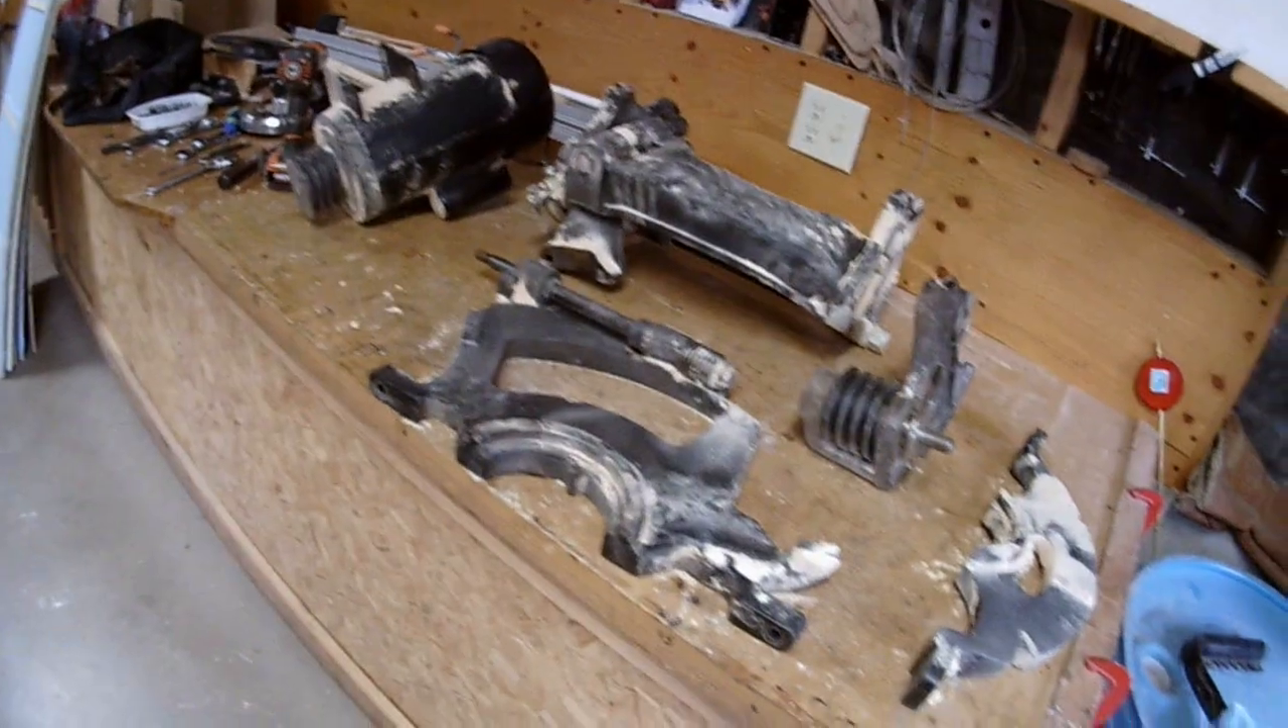Anyway aside from the fact of being dirty filled with sawdust and hard as anything to work on there is my table saw all tore apart.